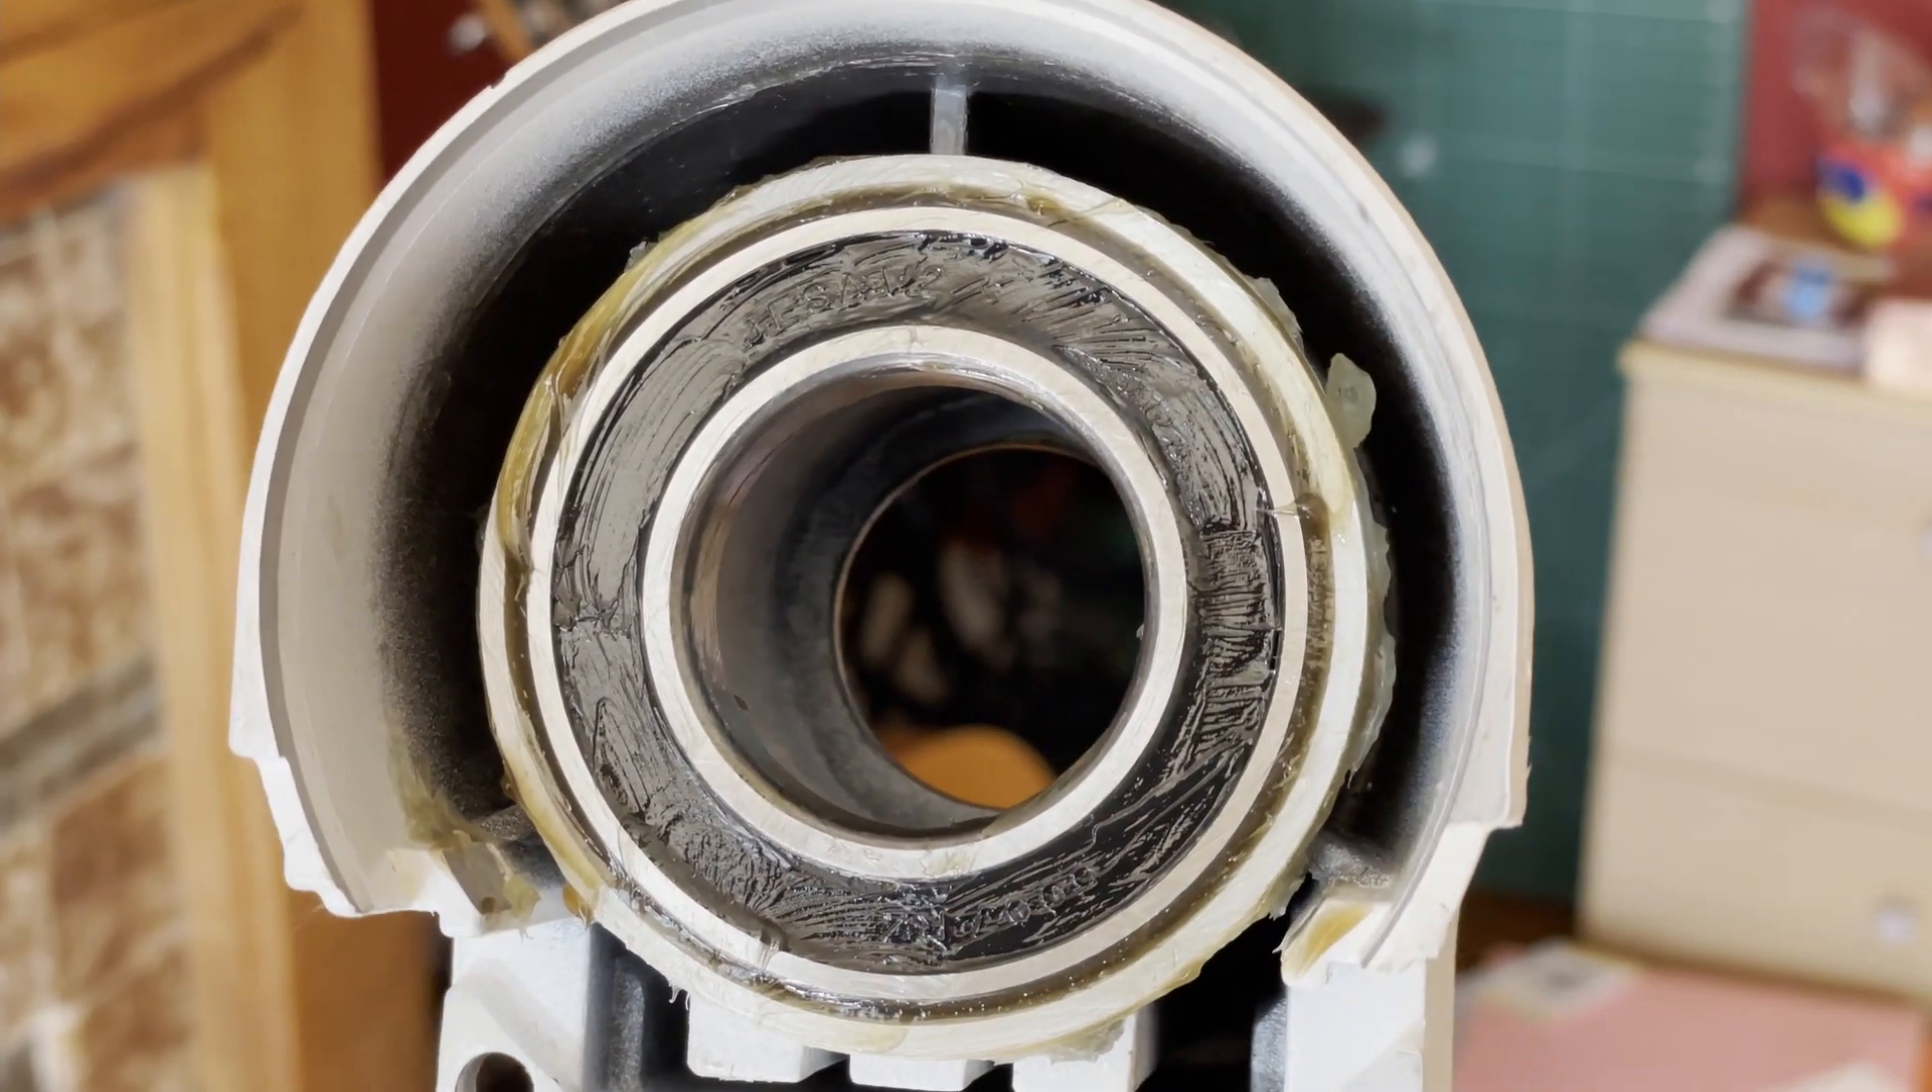So here you can see I've put the main bearing into the right ascension axis. Everything's all greased up.